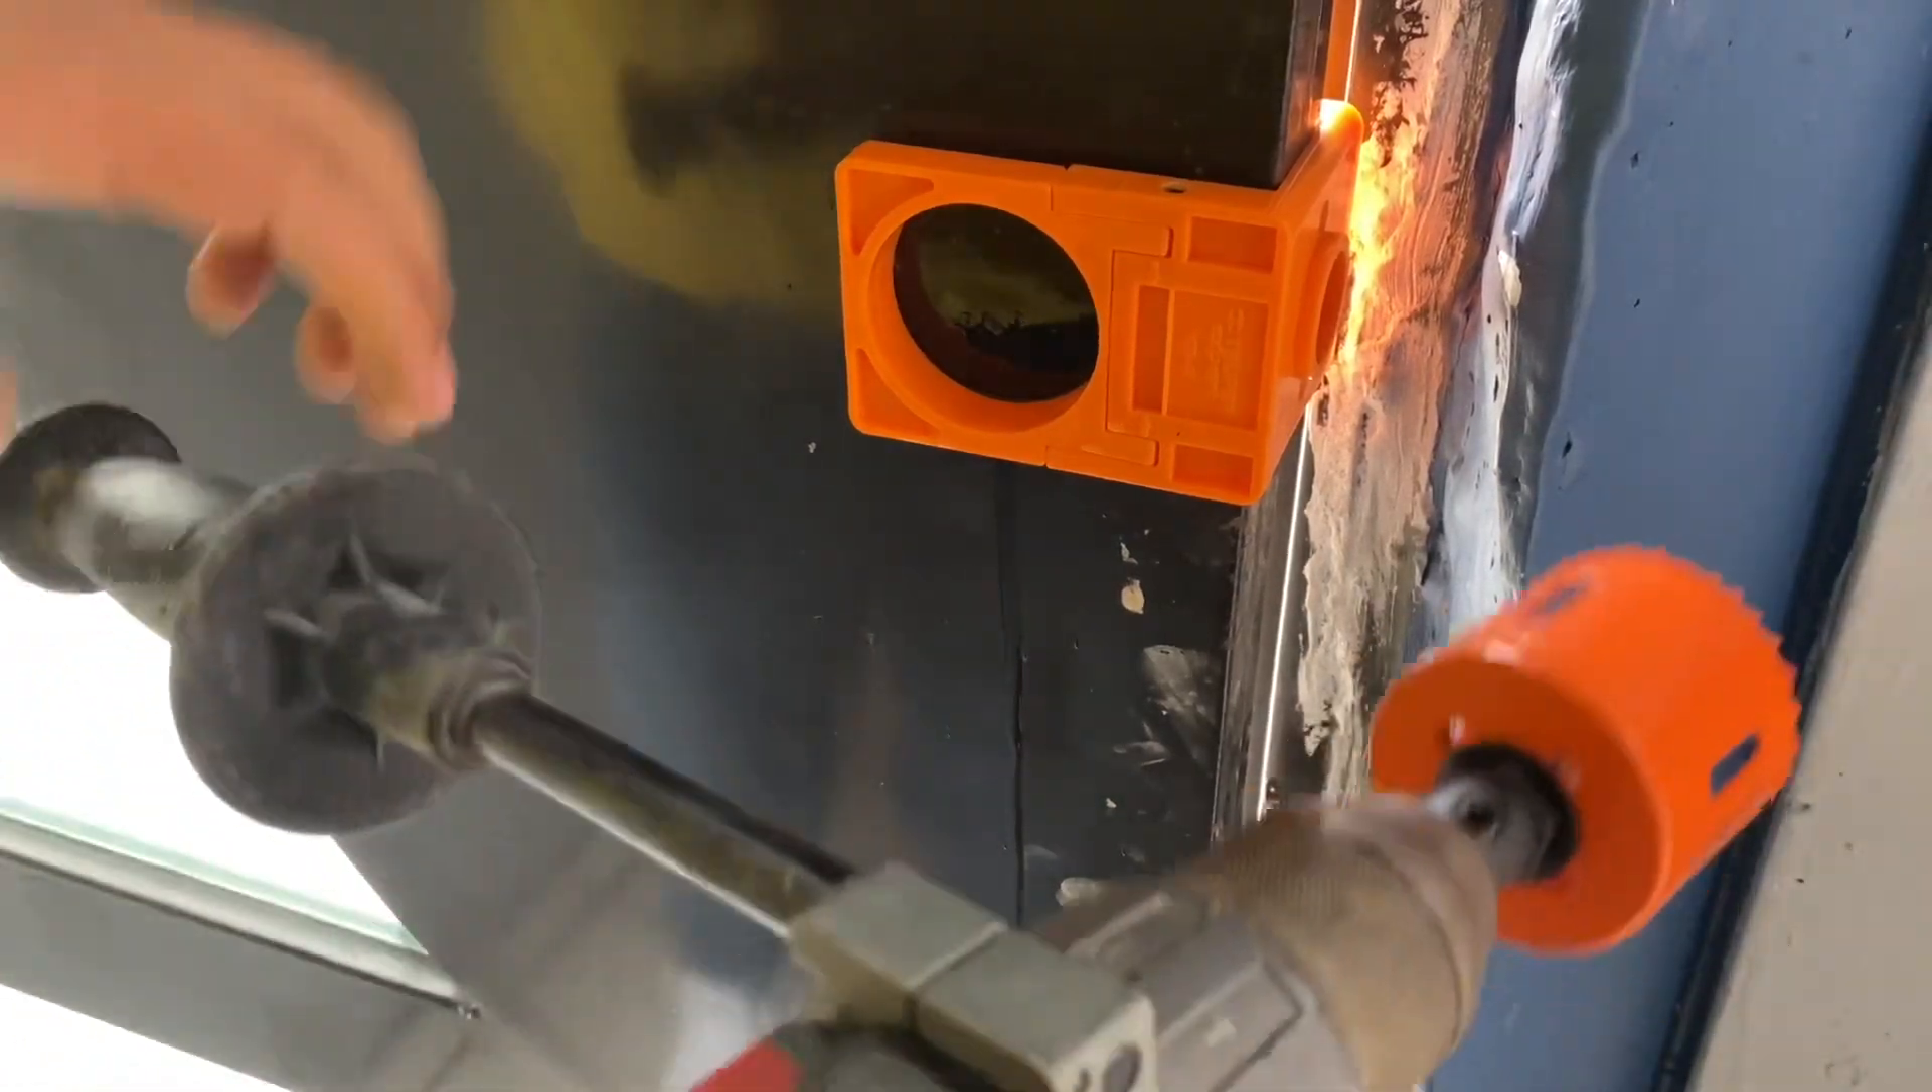Listo le coloque yo el mango auxiliar porque de repente la patada puede ser fuerte.